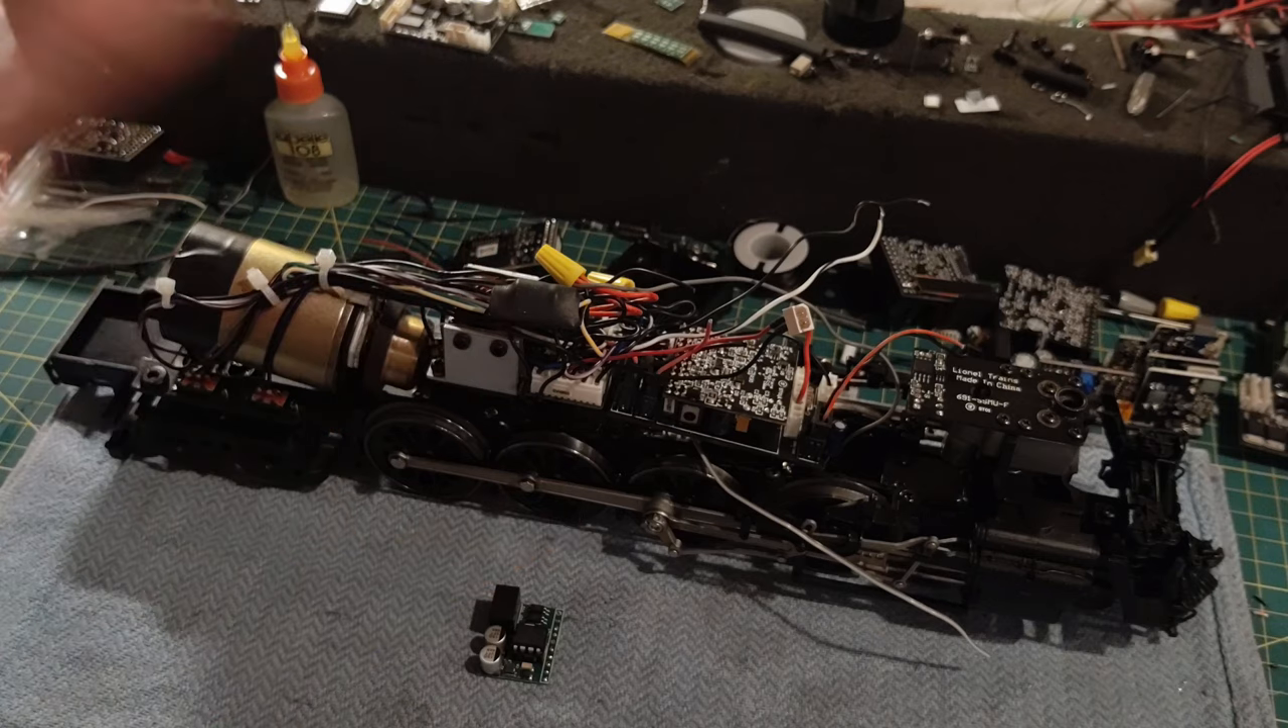I have the shell taken off and I have some wires that are just hanging around.